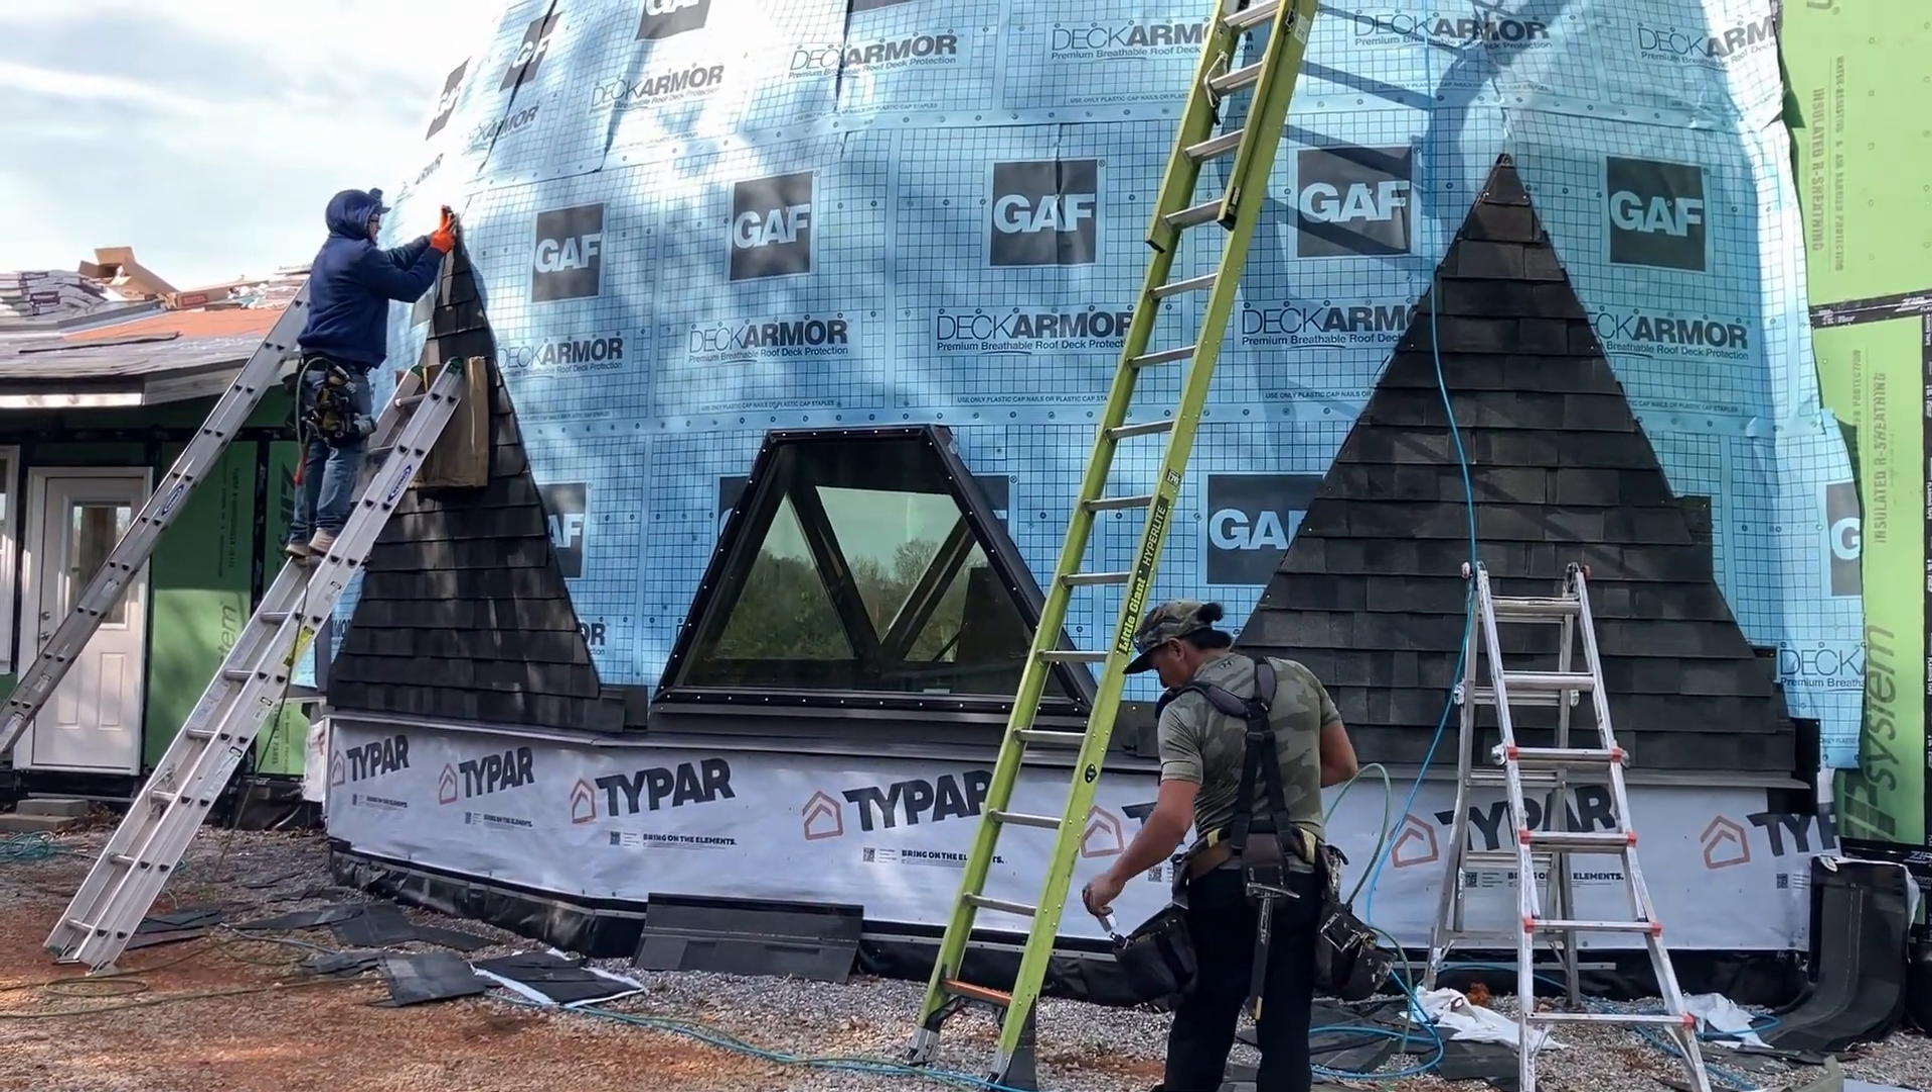The first two triangles are up. They look great.